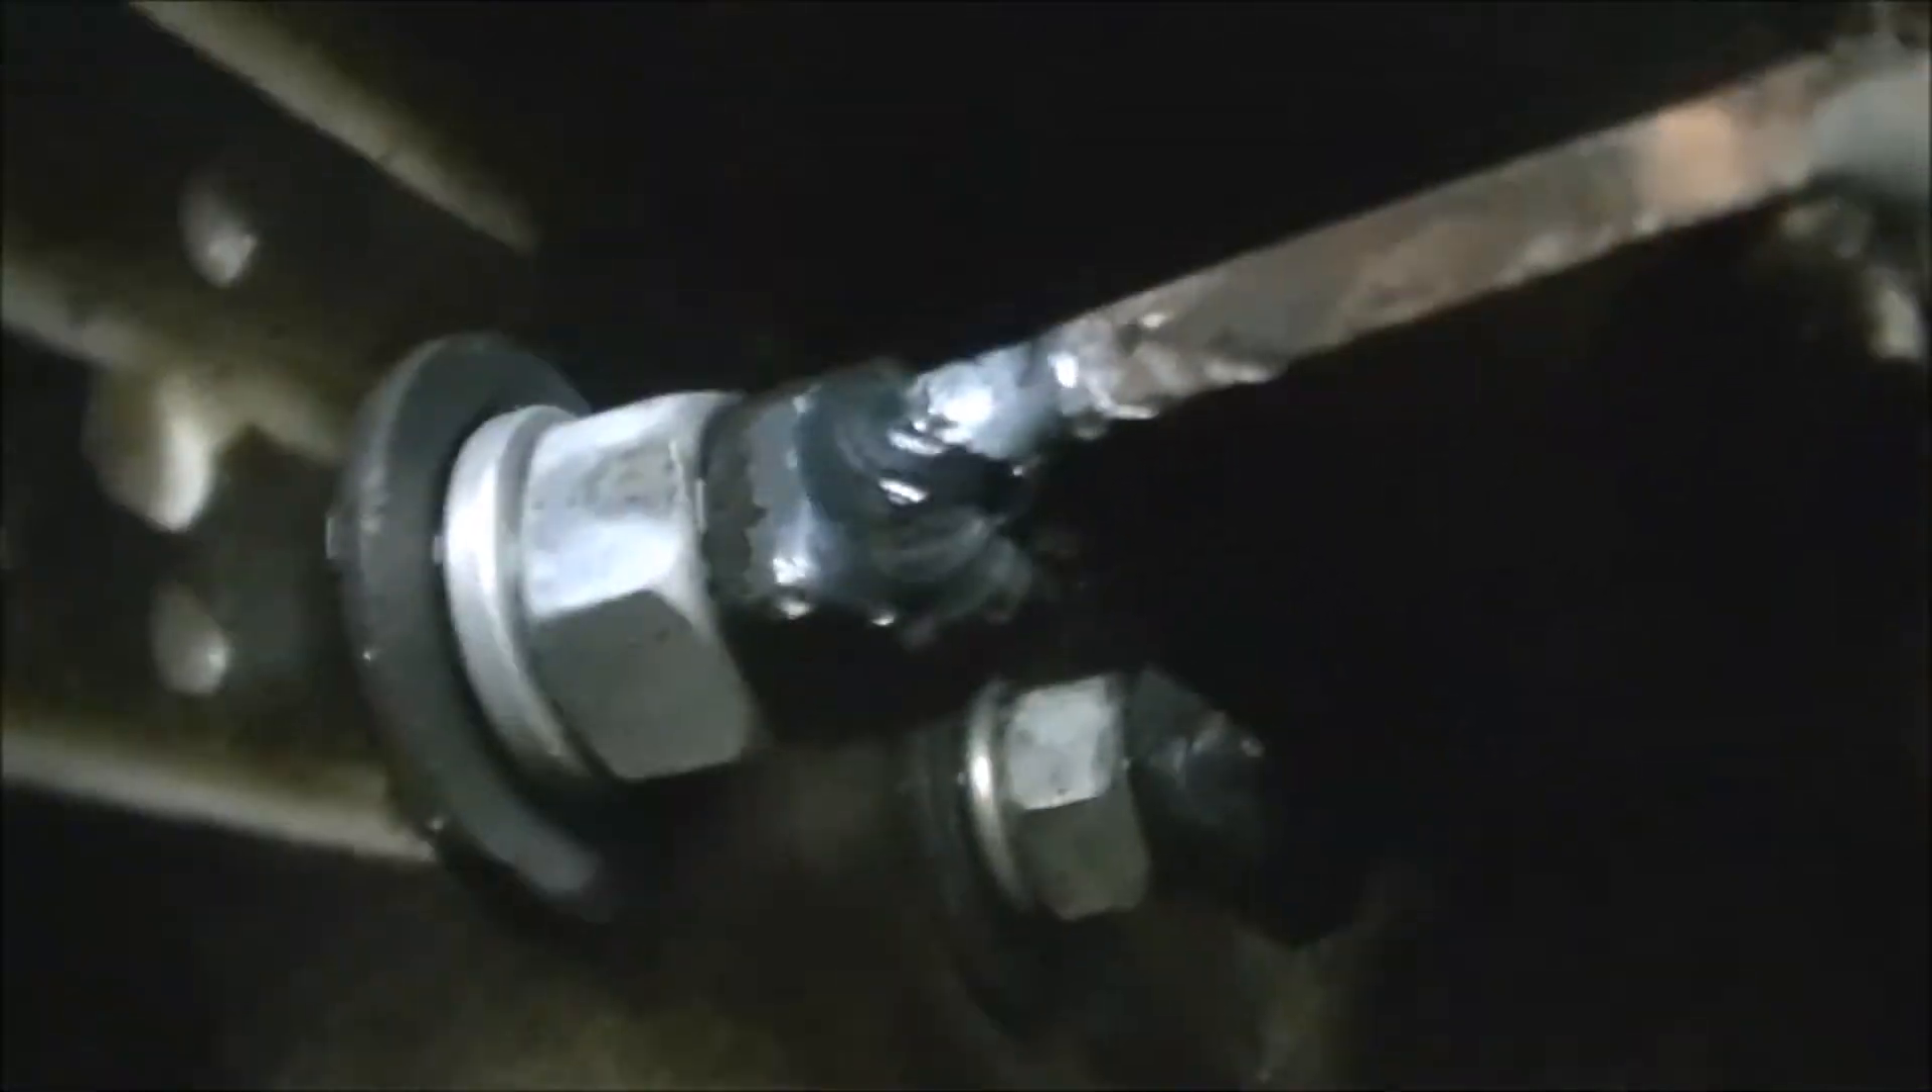Well that's the repair all welded up.